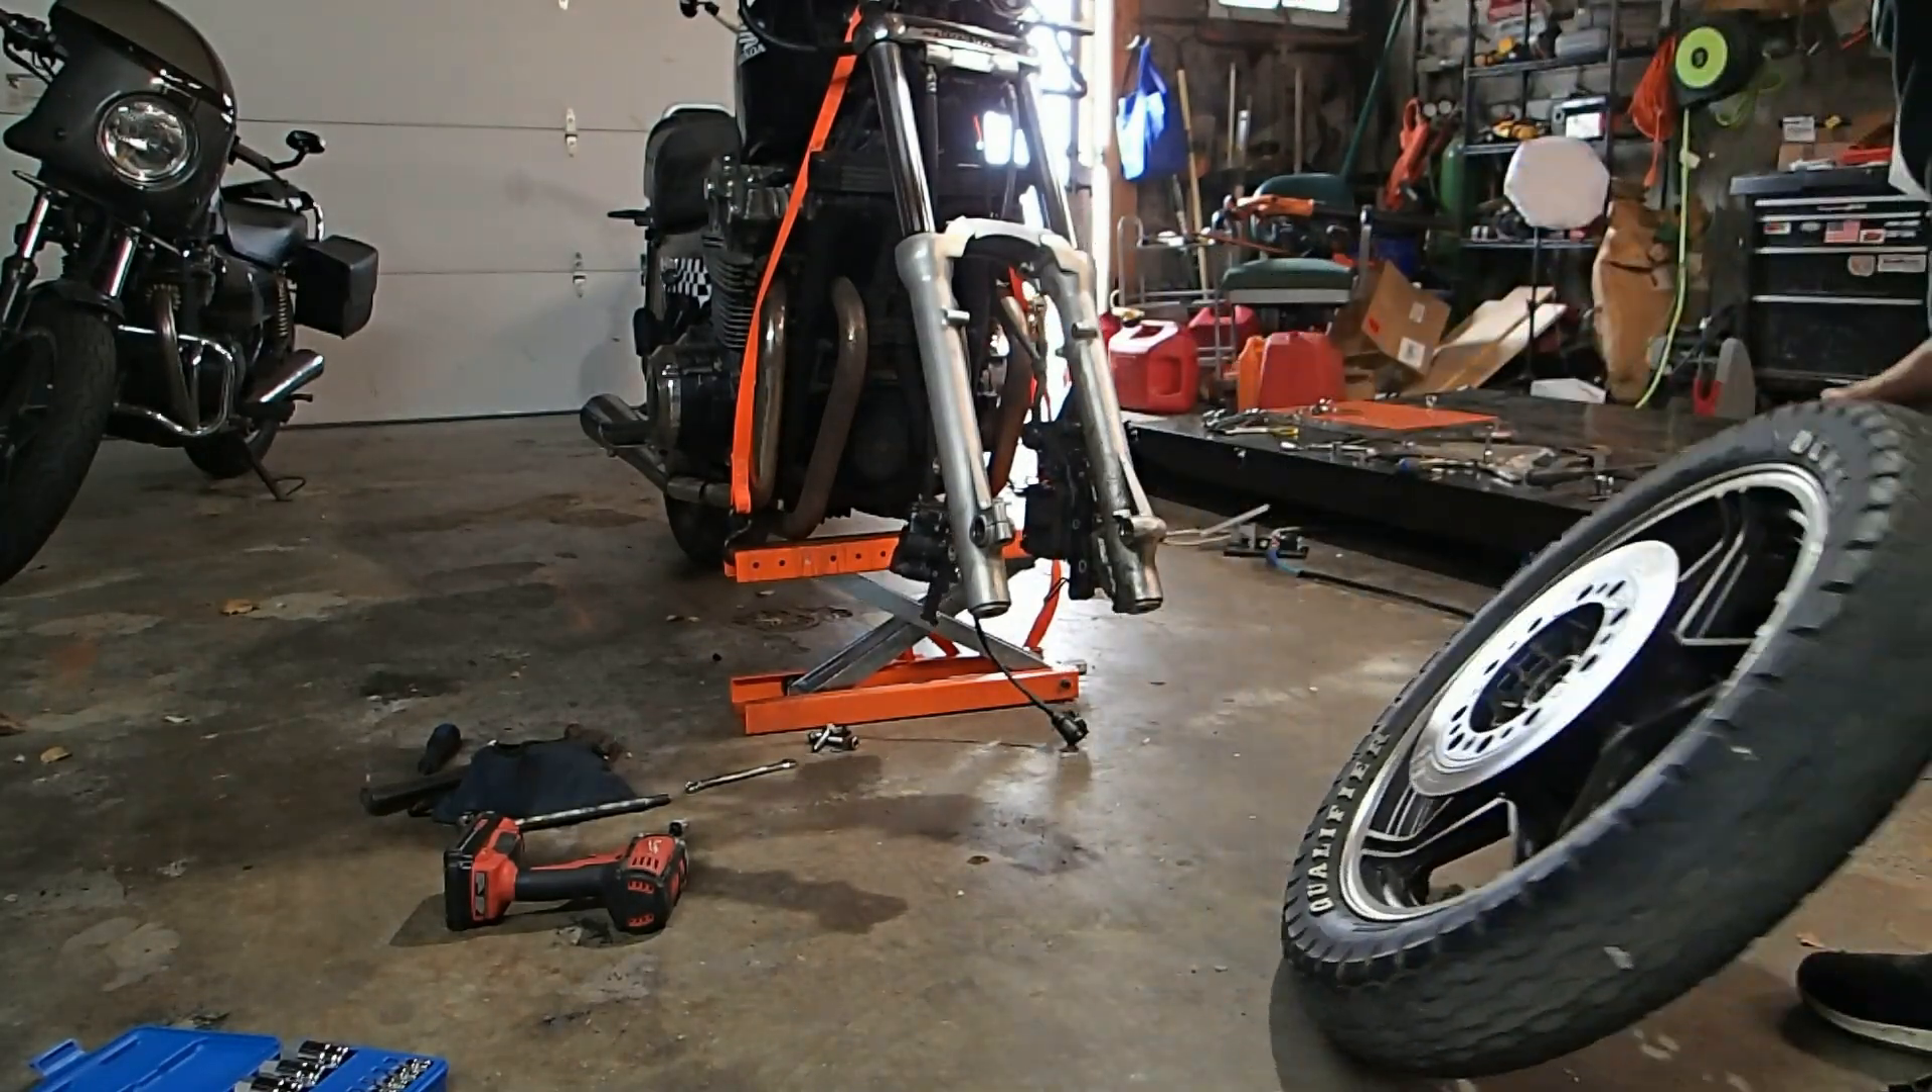And now we've got the tire off.